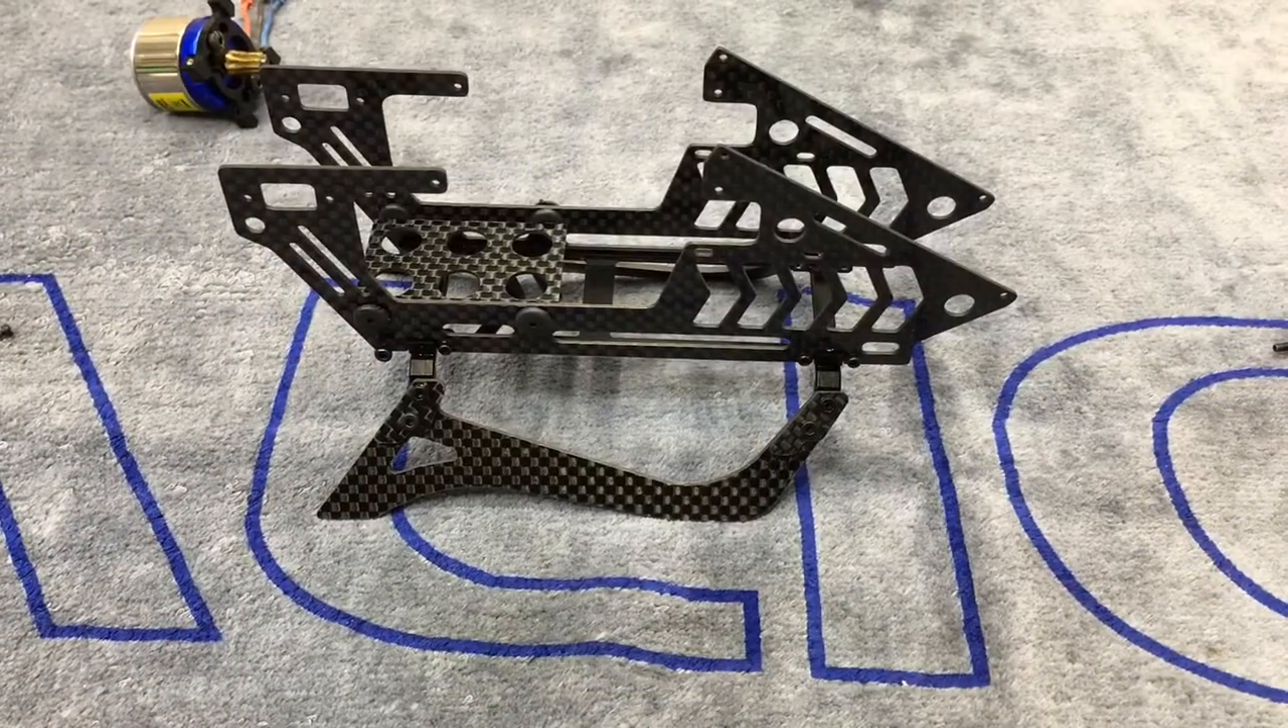All right so we have the skids on perfect everything is good like it should be so skids are on everything fit like it should.